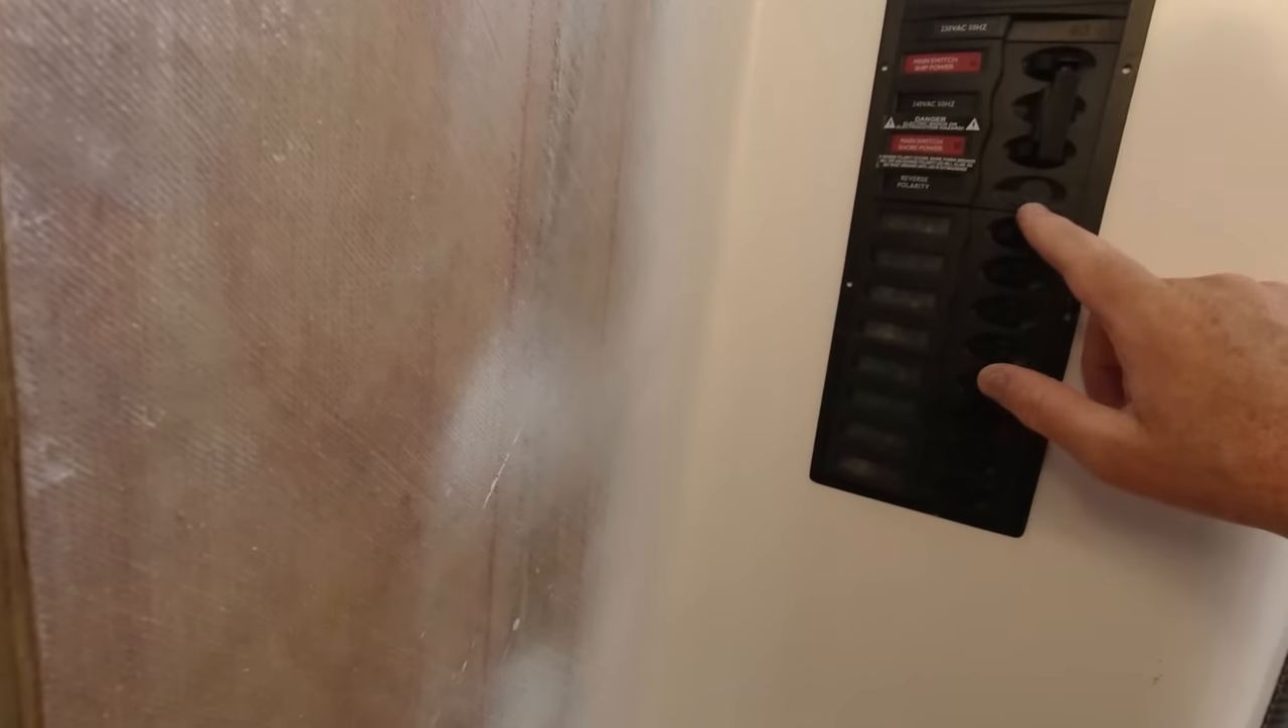And tomorrow I've got uh Jimmy our Marine electrician coming in to install all of my 230 volt stuff and I've installed the ac panel Over here on the wall.